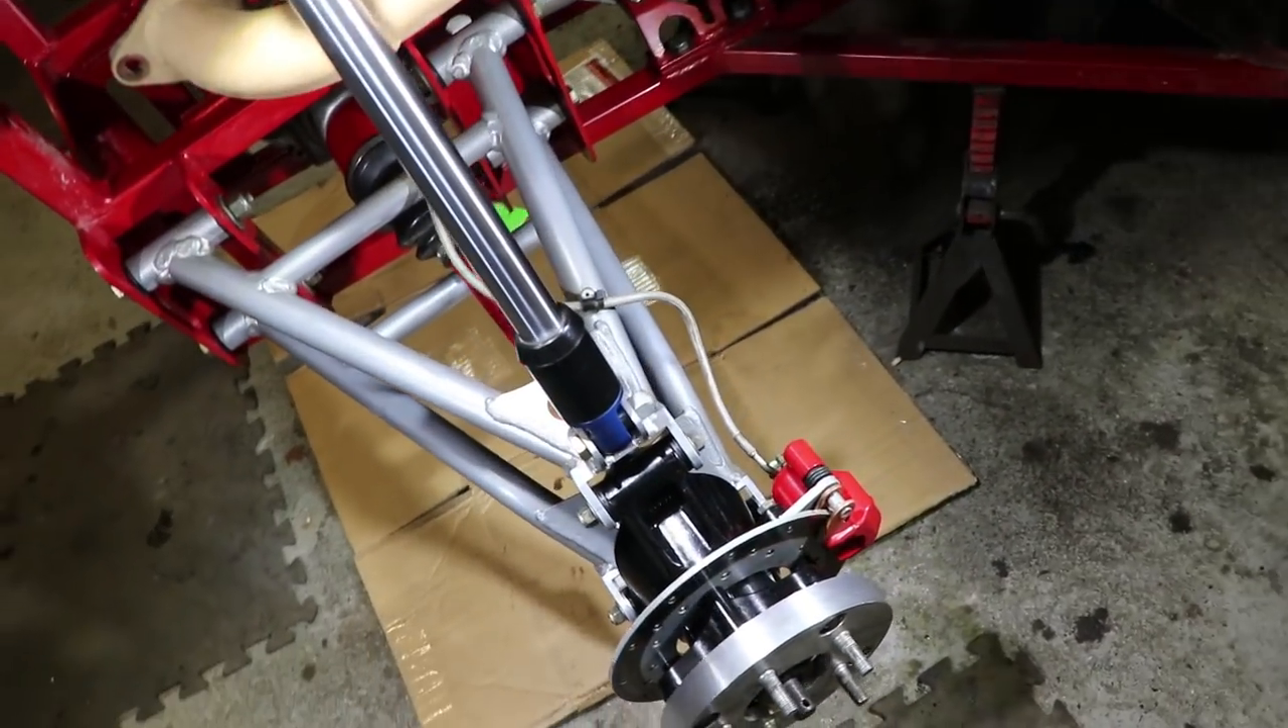Now just finished putting this uh a-arm back together got everything all cleaned up ready to go.